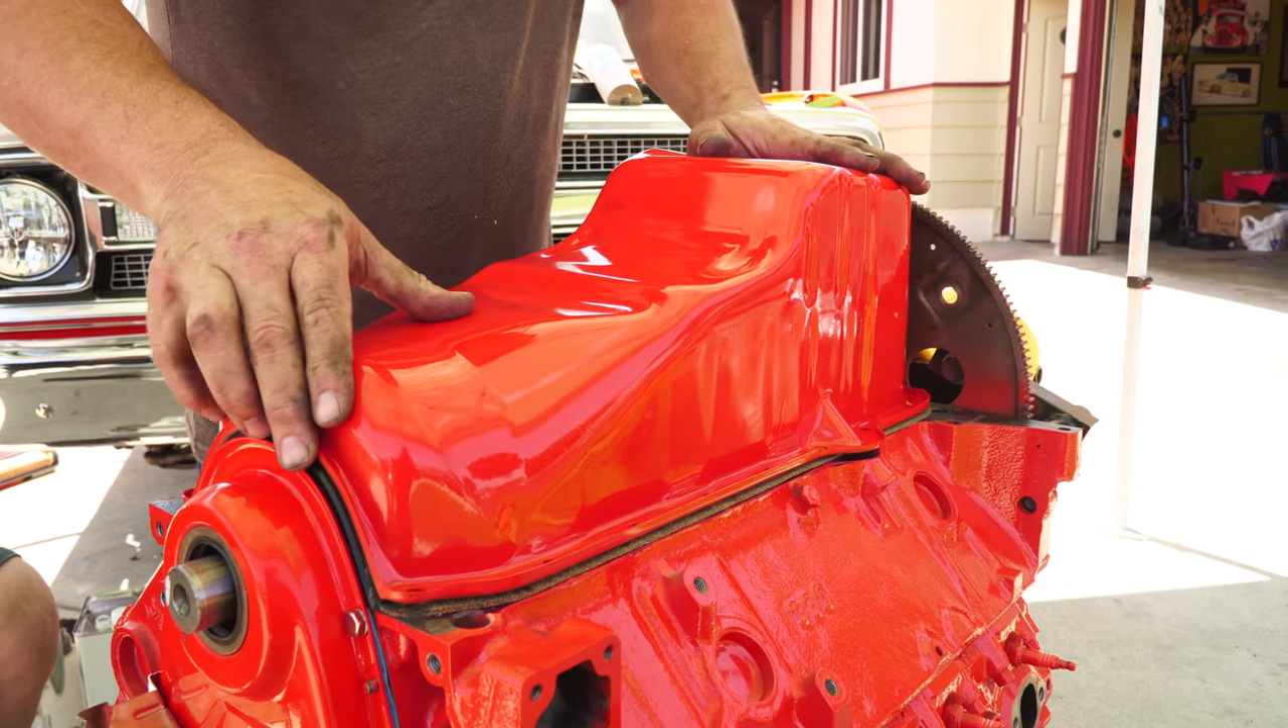The oil pan that we picked up from hamburgers fit perfect, and it's set on top of the Felpro gasket without a hitch.